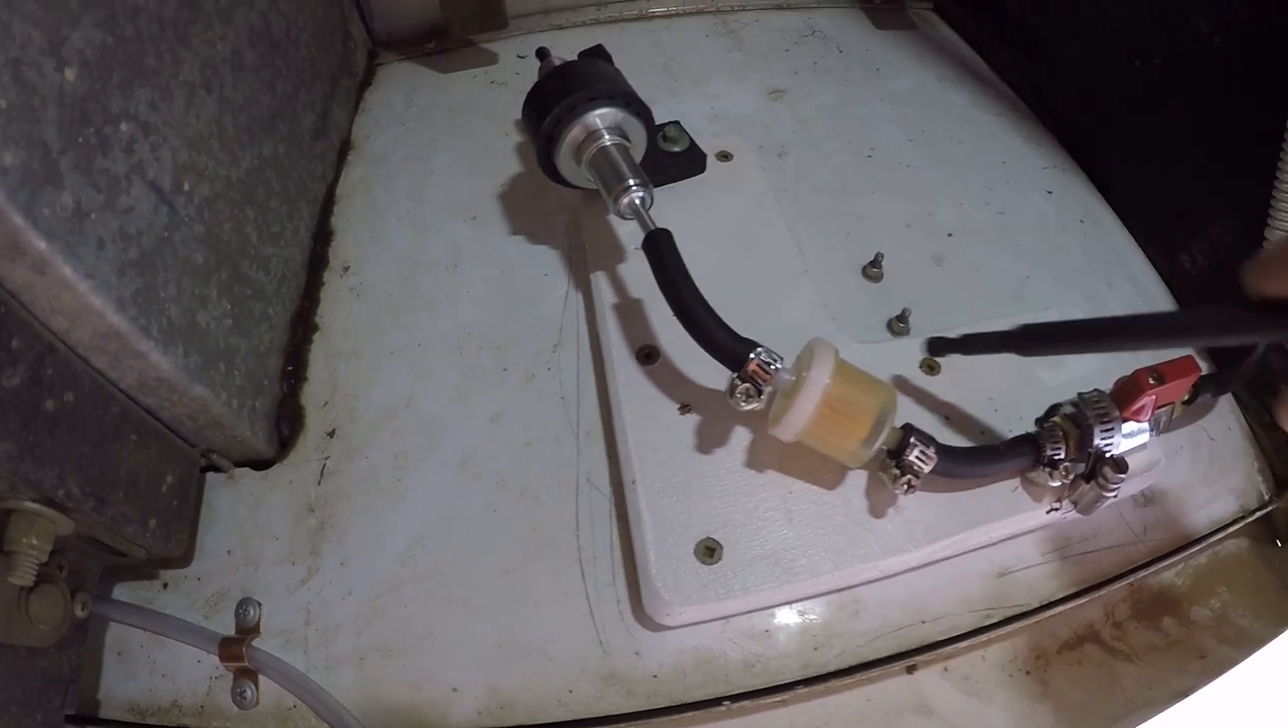I've mounted my um my bracket i've glued it on as well as screwed it.